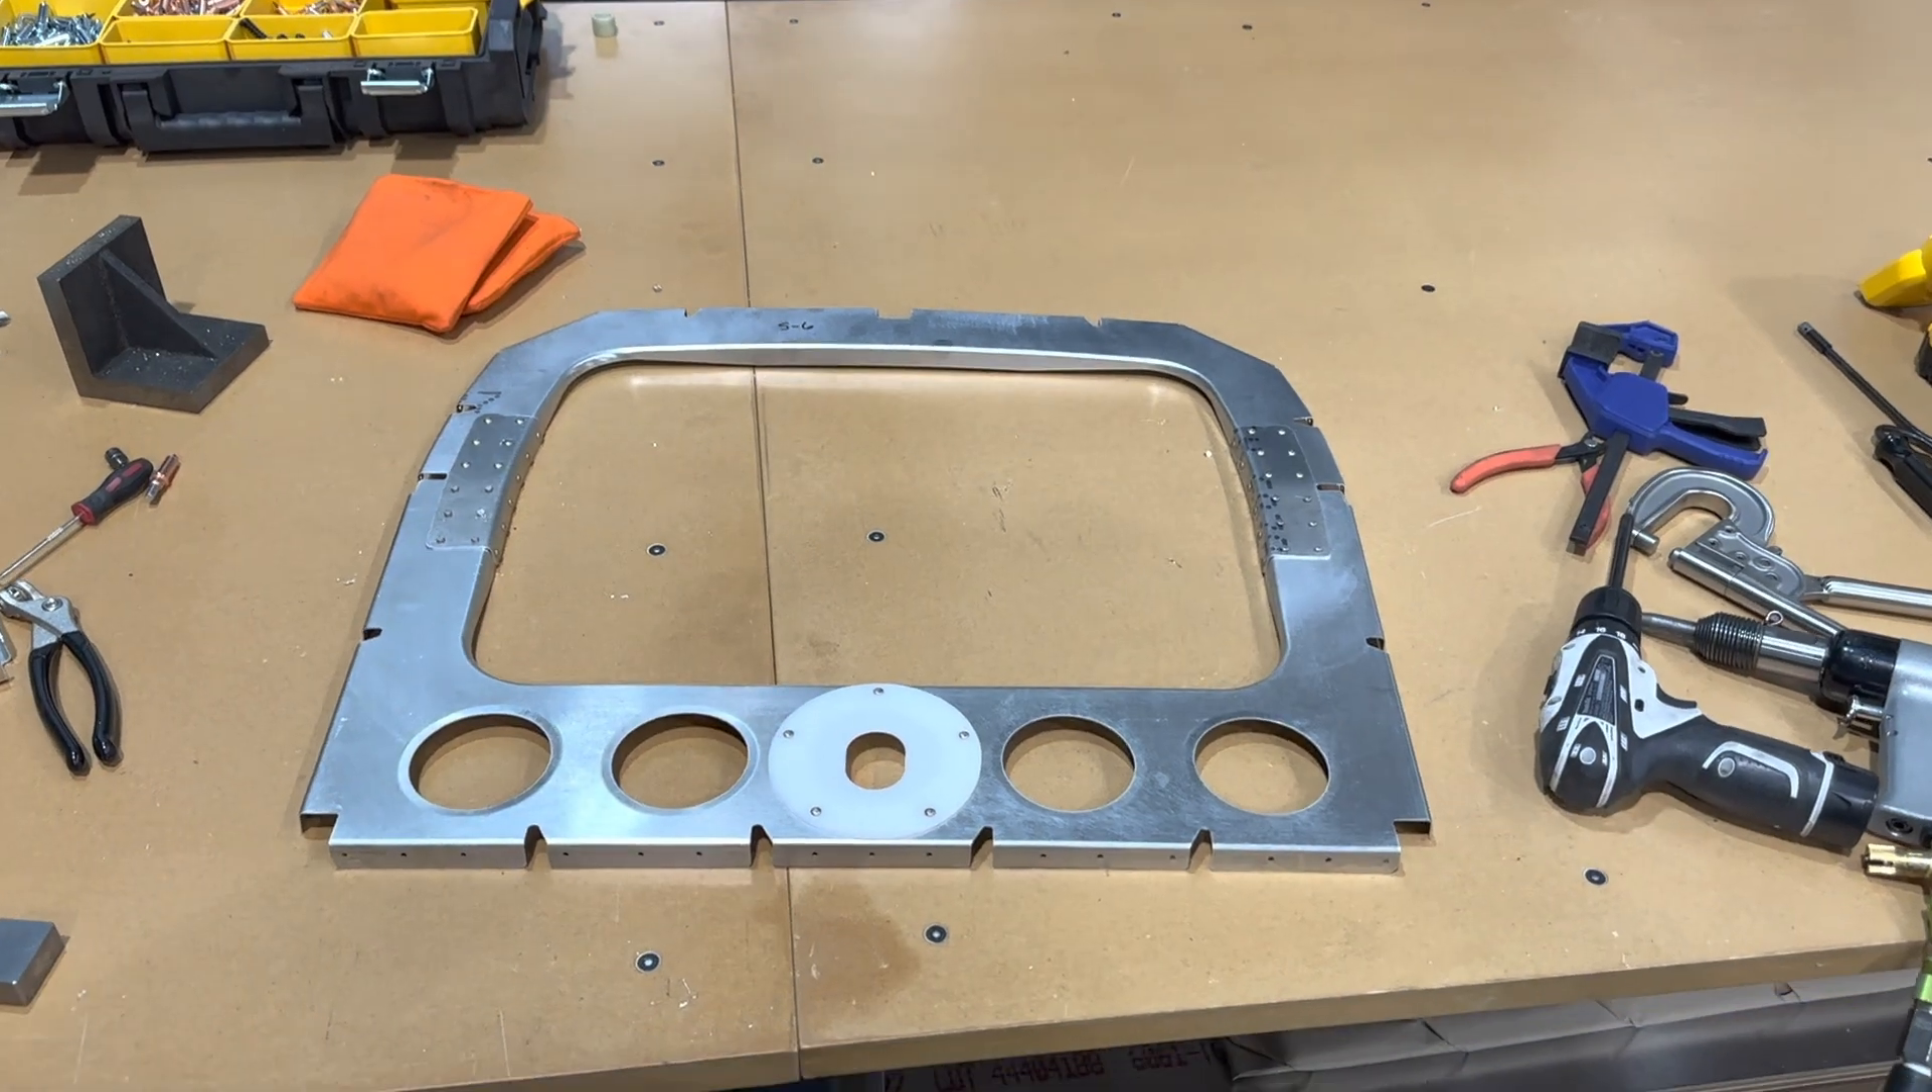Got station six fully assembled and riveted up.